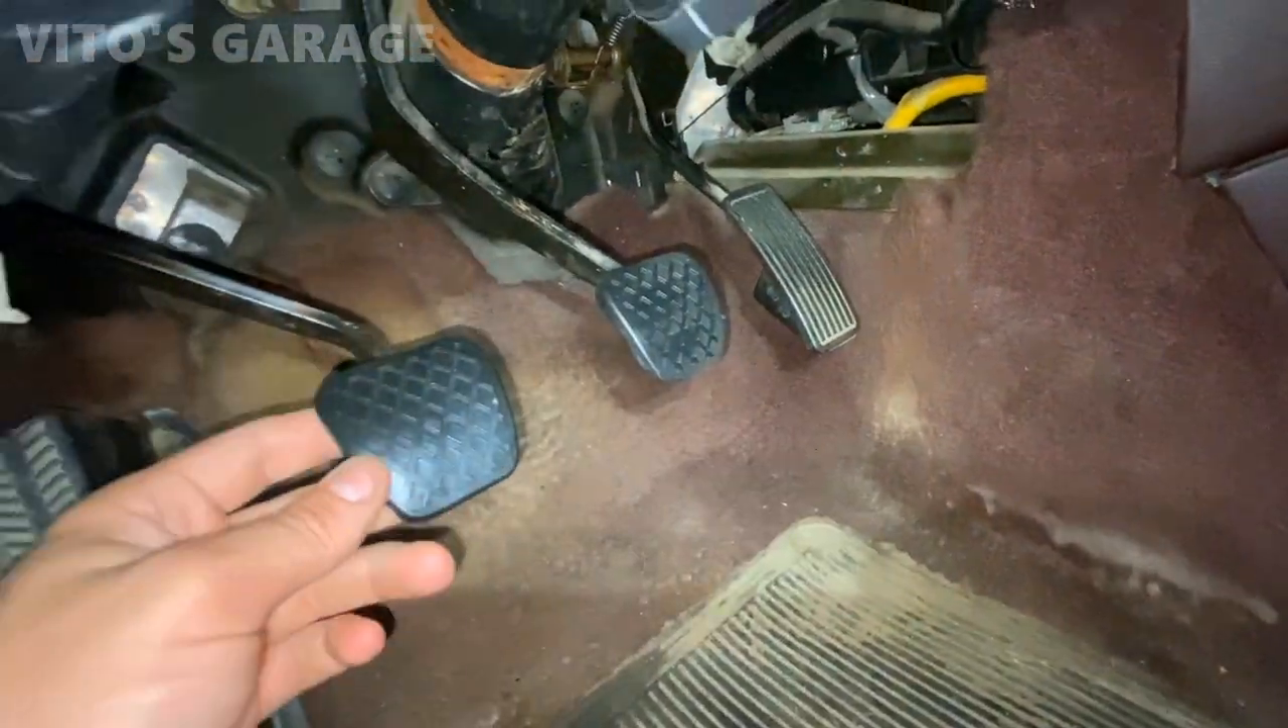All right so brand new brake pedal and clutch pedal pads are installed.